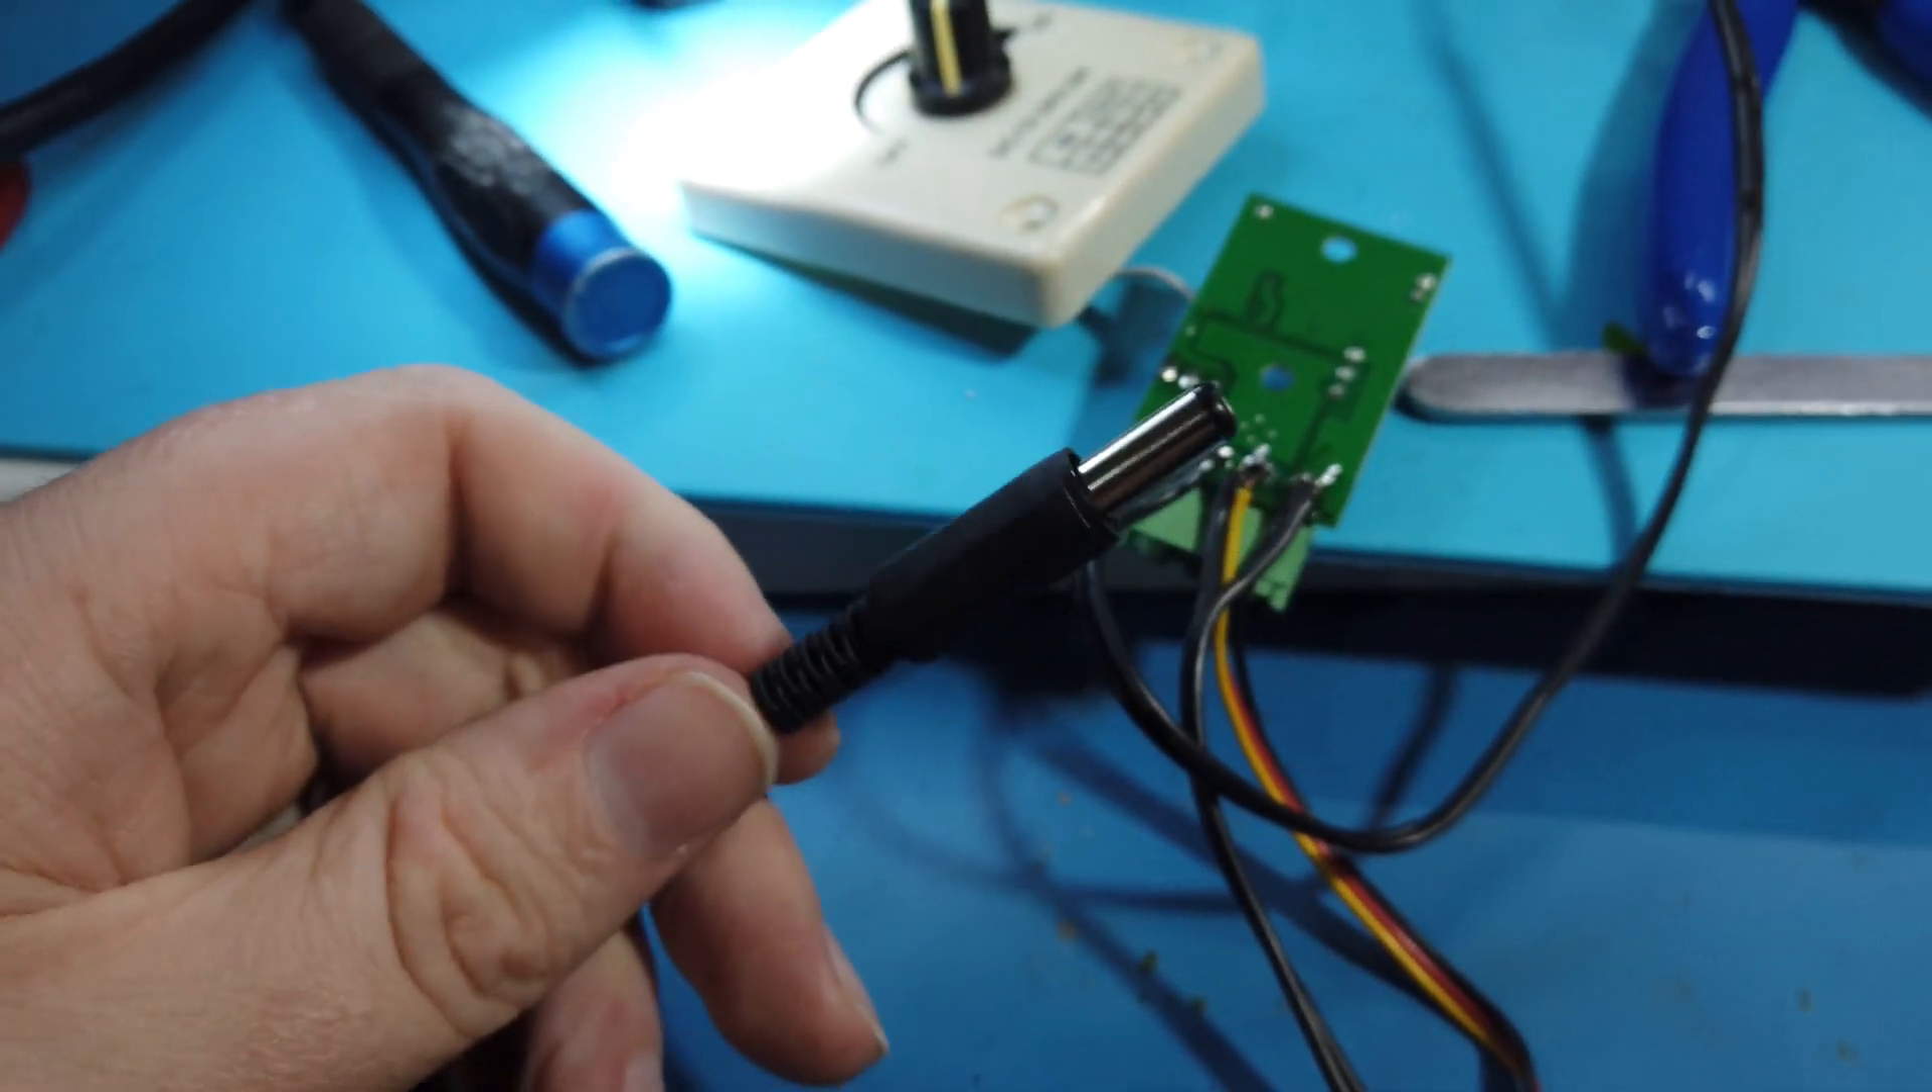On the input I just tacked on another wire and put a barrel jack on there.